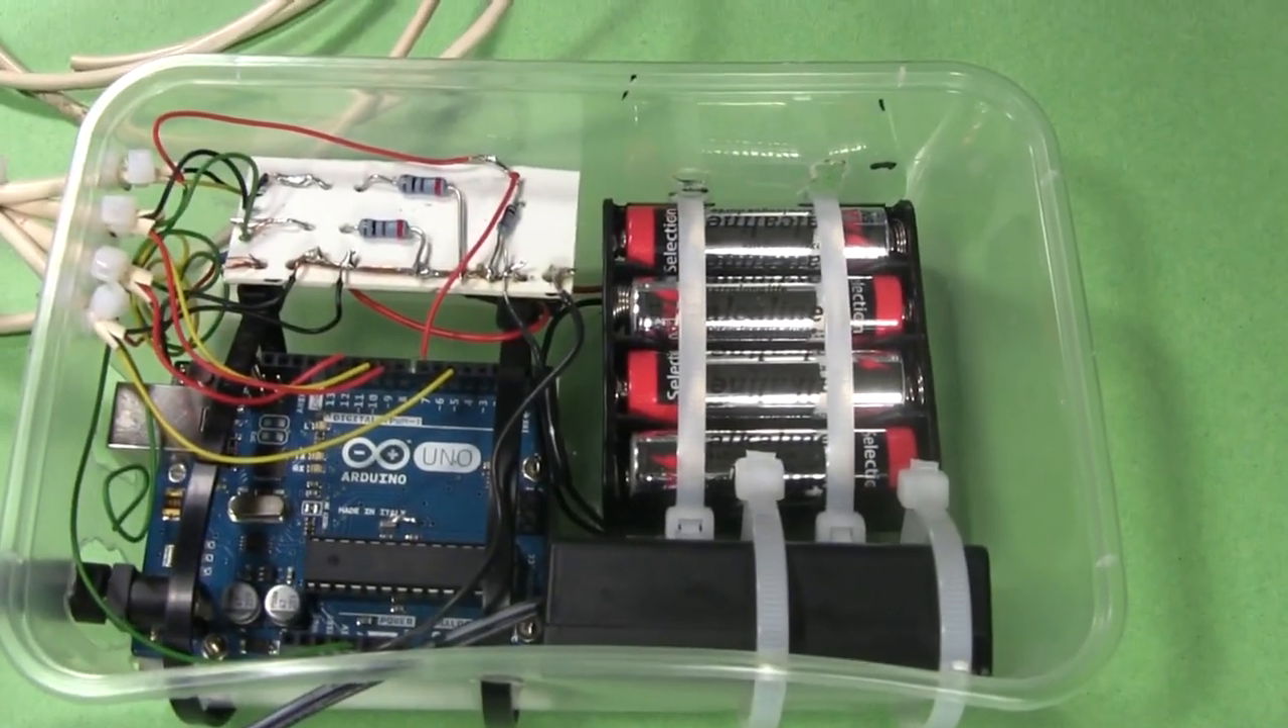Now the telephone cables are in their holes, and finally everything is either soldered in place or plugged in.